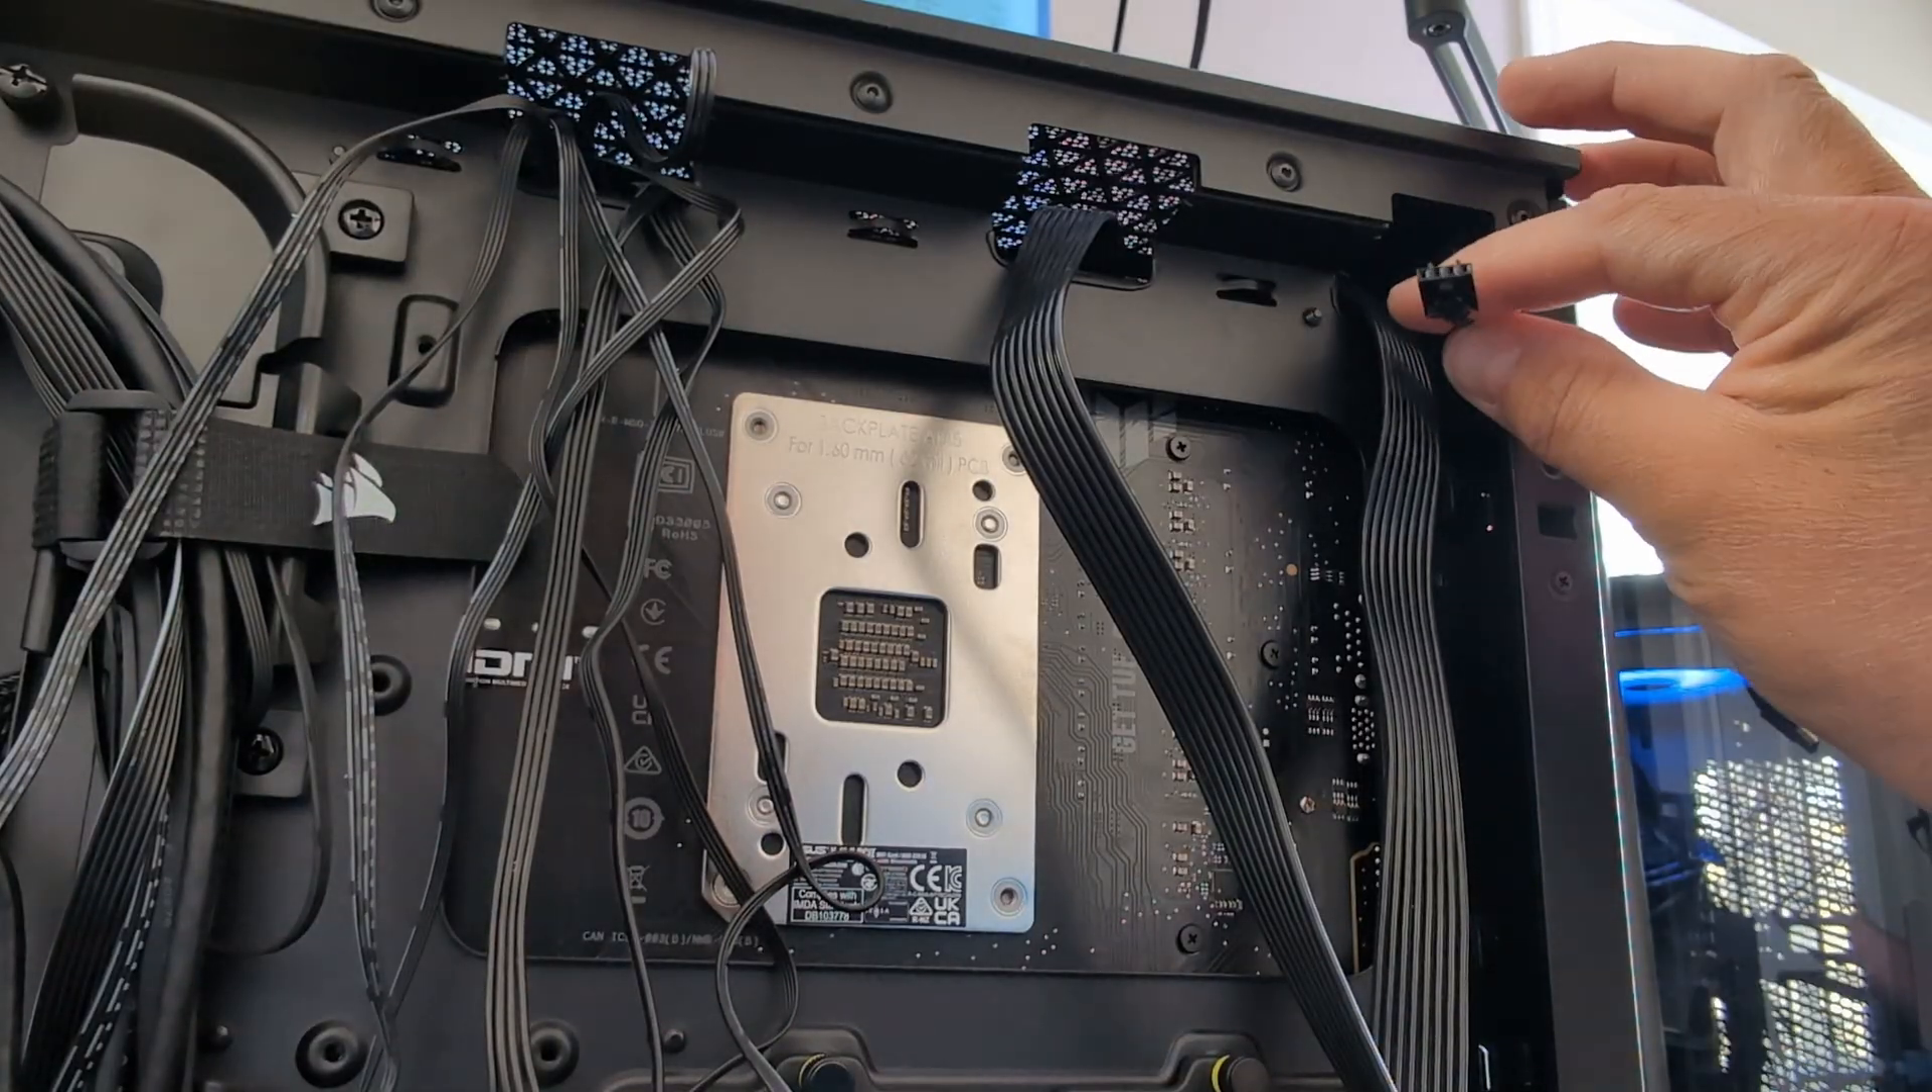On the back side of our PC here, I haven't done any cable management yet.